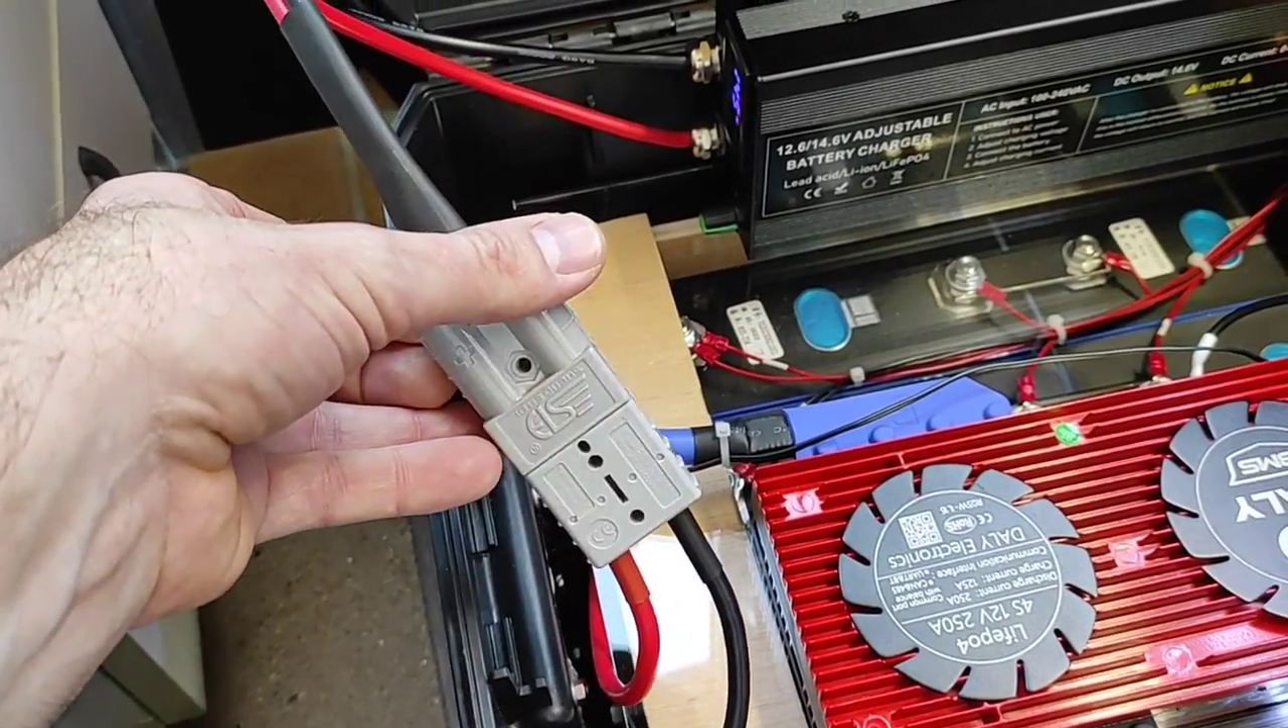Ahora mismo, pues ya he conectado el XT, este Anderson, perdón, de 50 amperios.